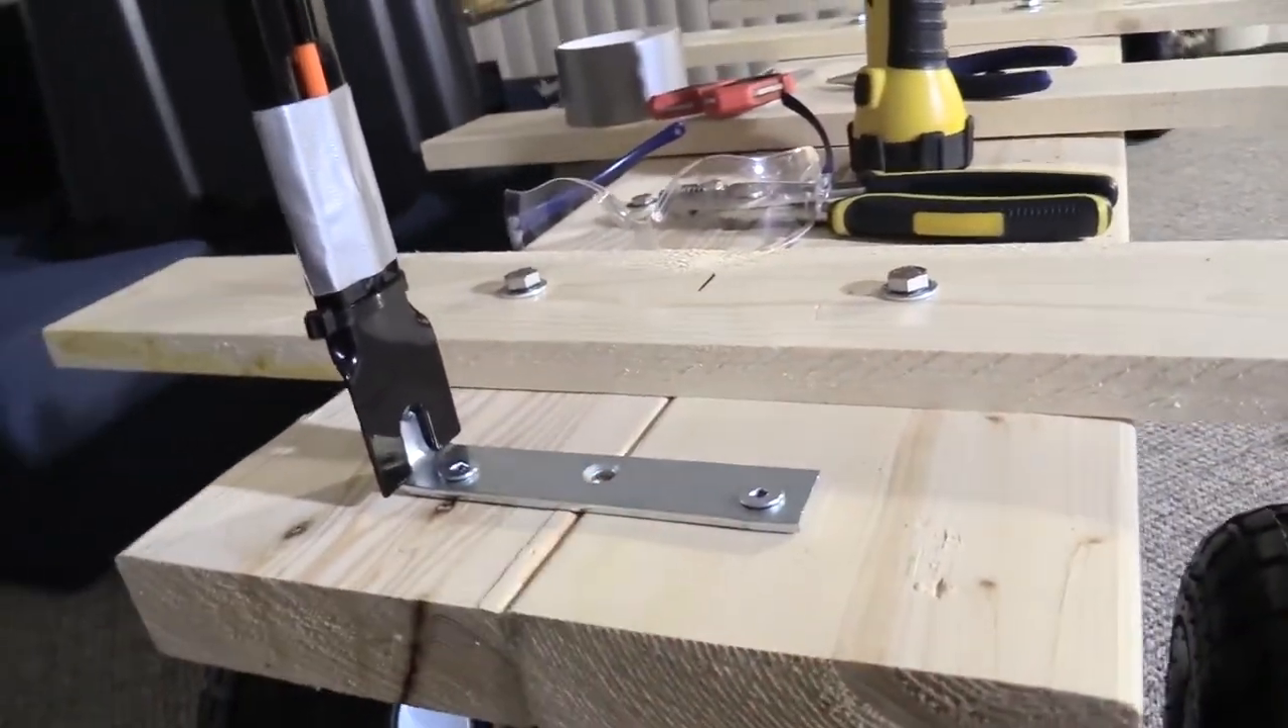After a few minutes I finally got the flag mounted got the bracket bolted on.